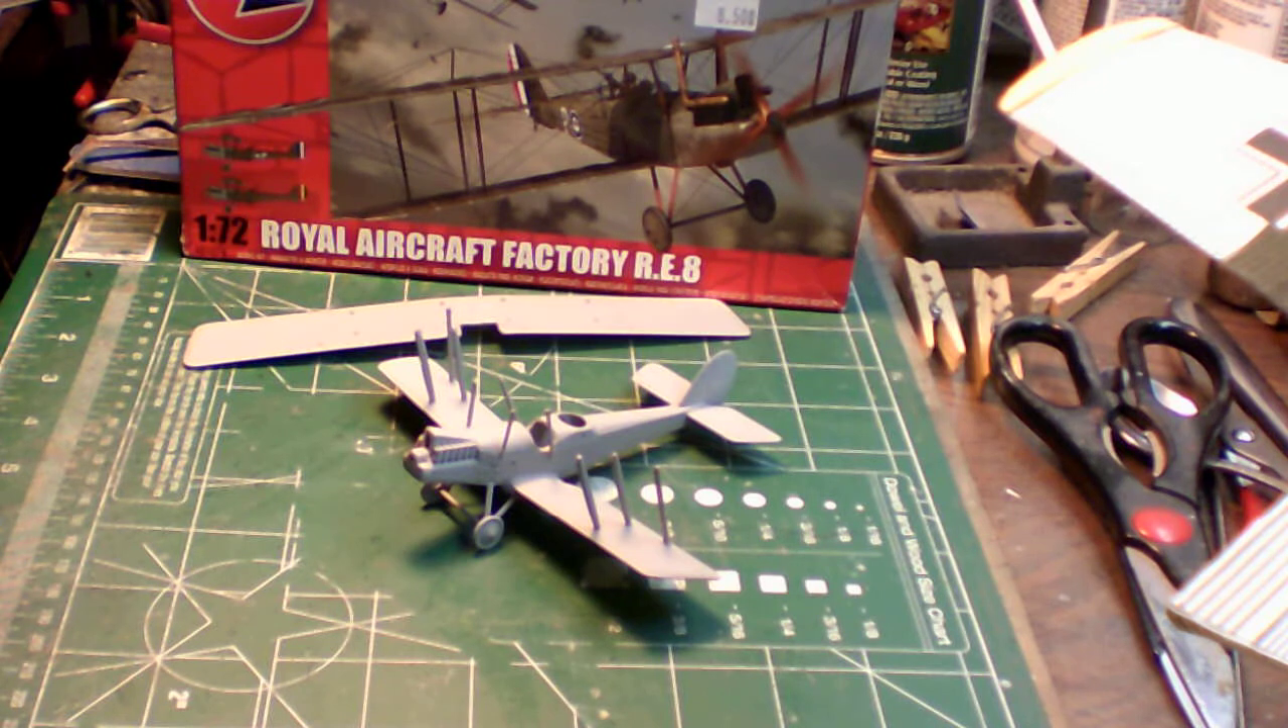So as you can see right here folks that the struts have been on there they're all ready to go.